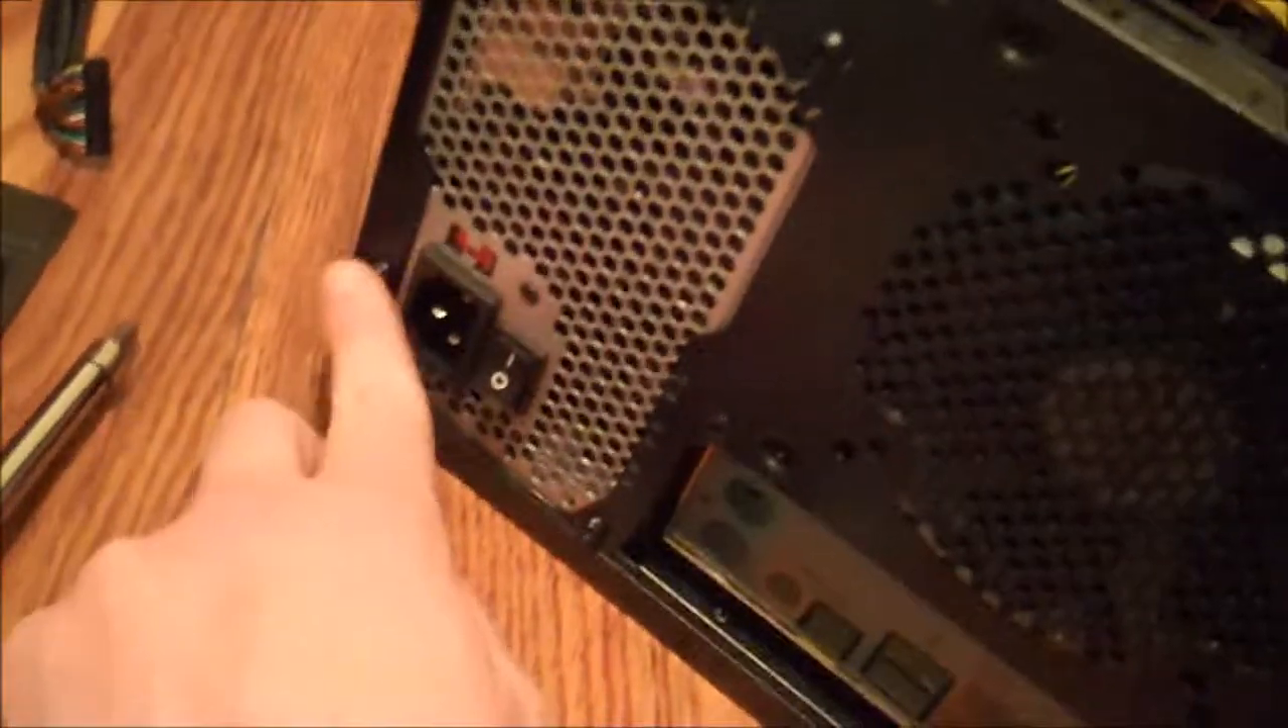Our power supply is now installed, as you can see.